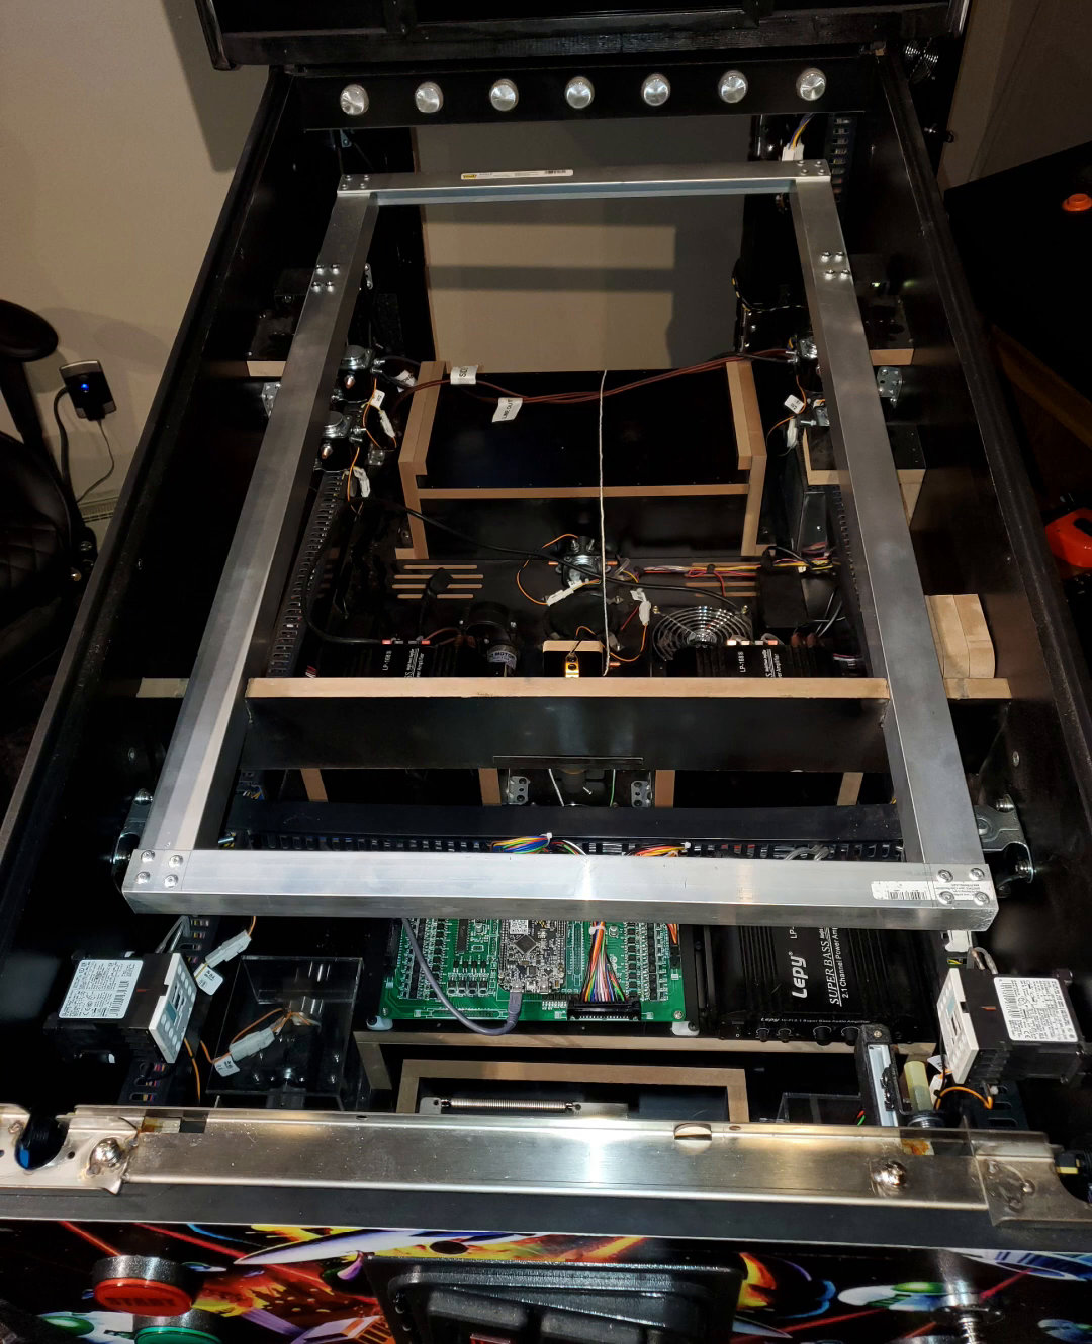This is the finished frame attached.